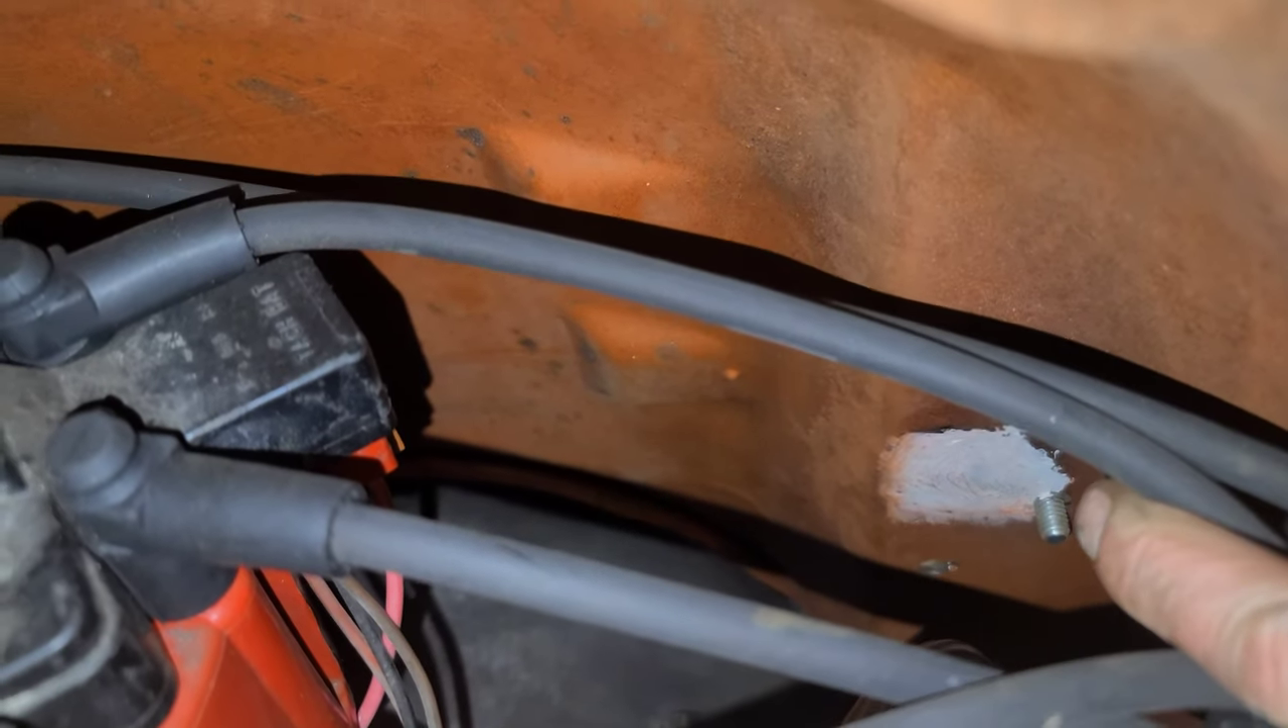It's kind of hard to see down in here but hopefully you can tell that bolt is coming through right there.